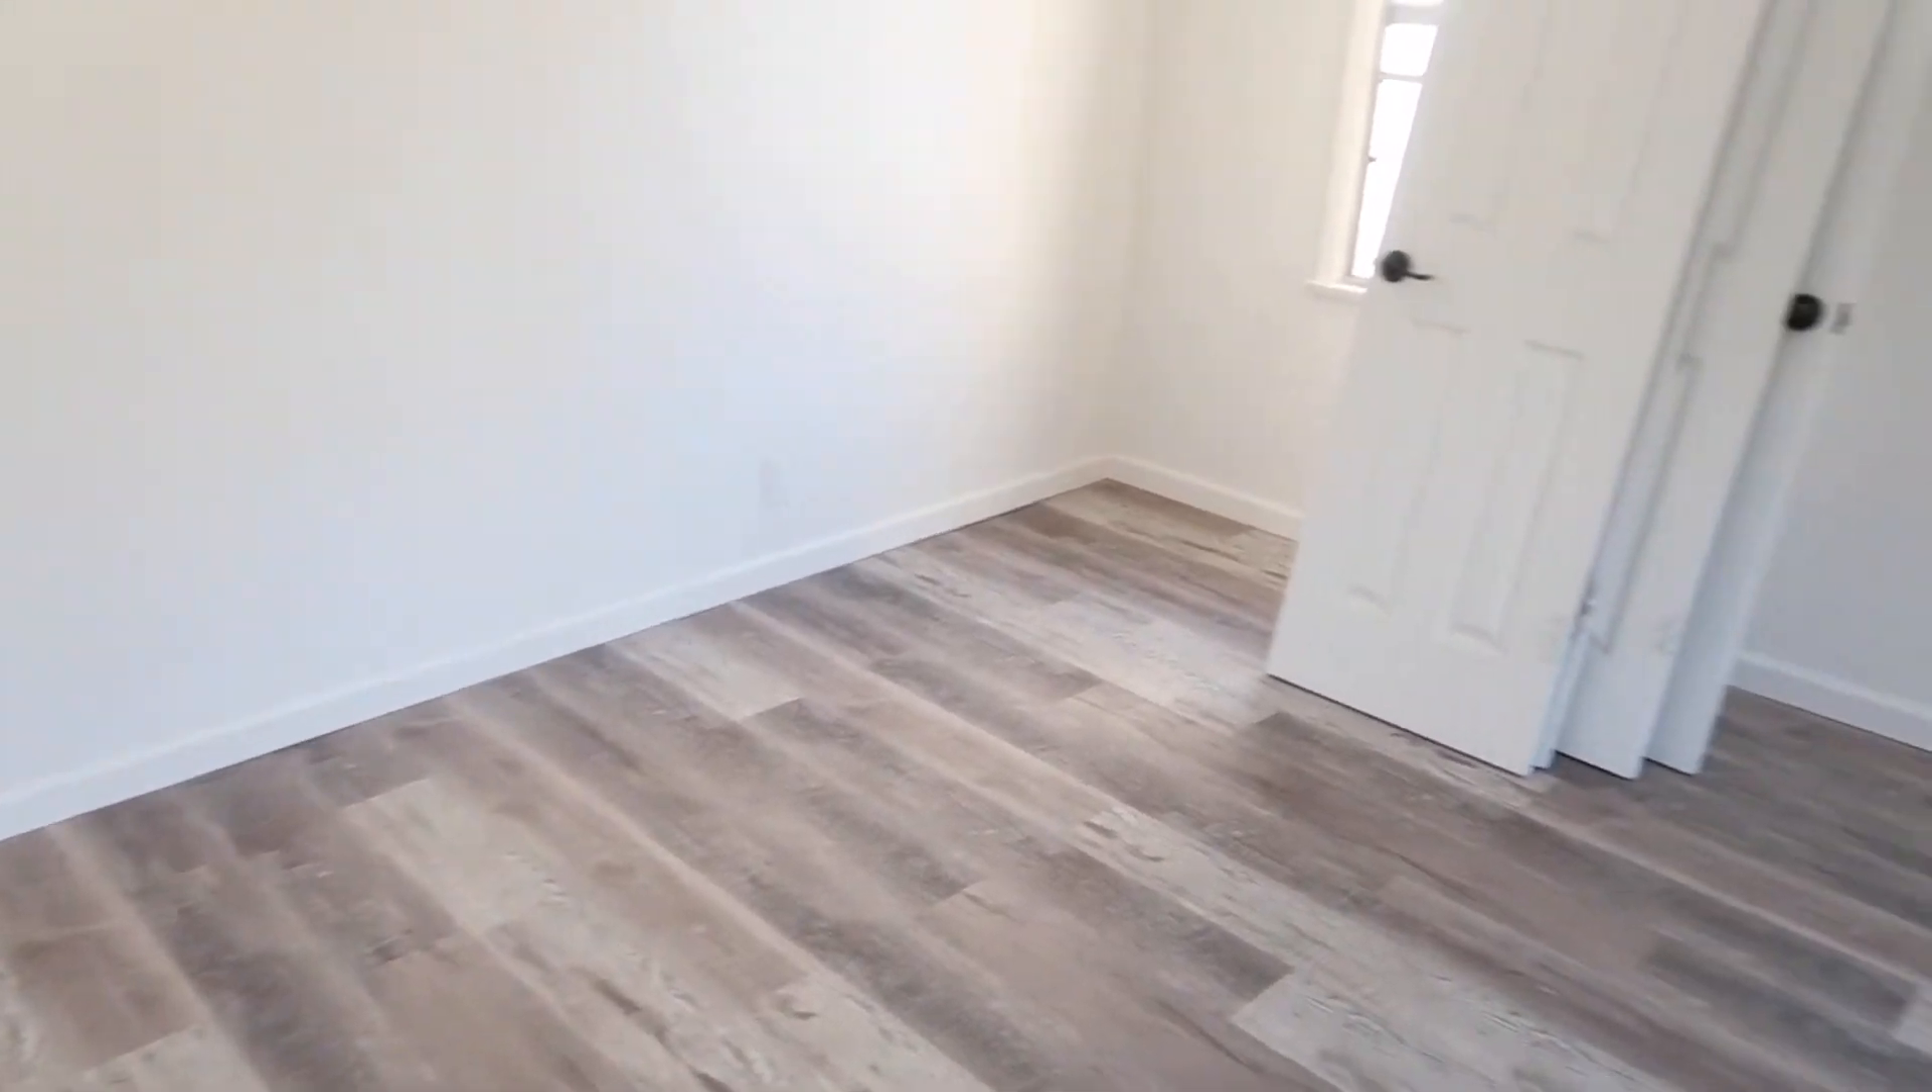I still have to put the doors on the hinges but you can see the baseboards are in.